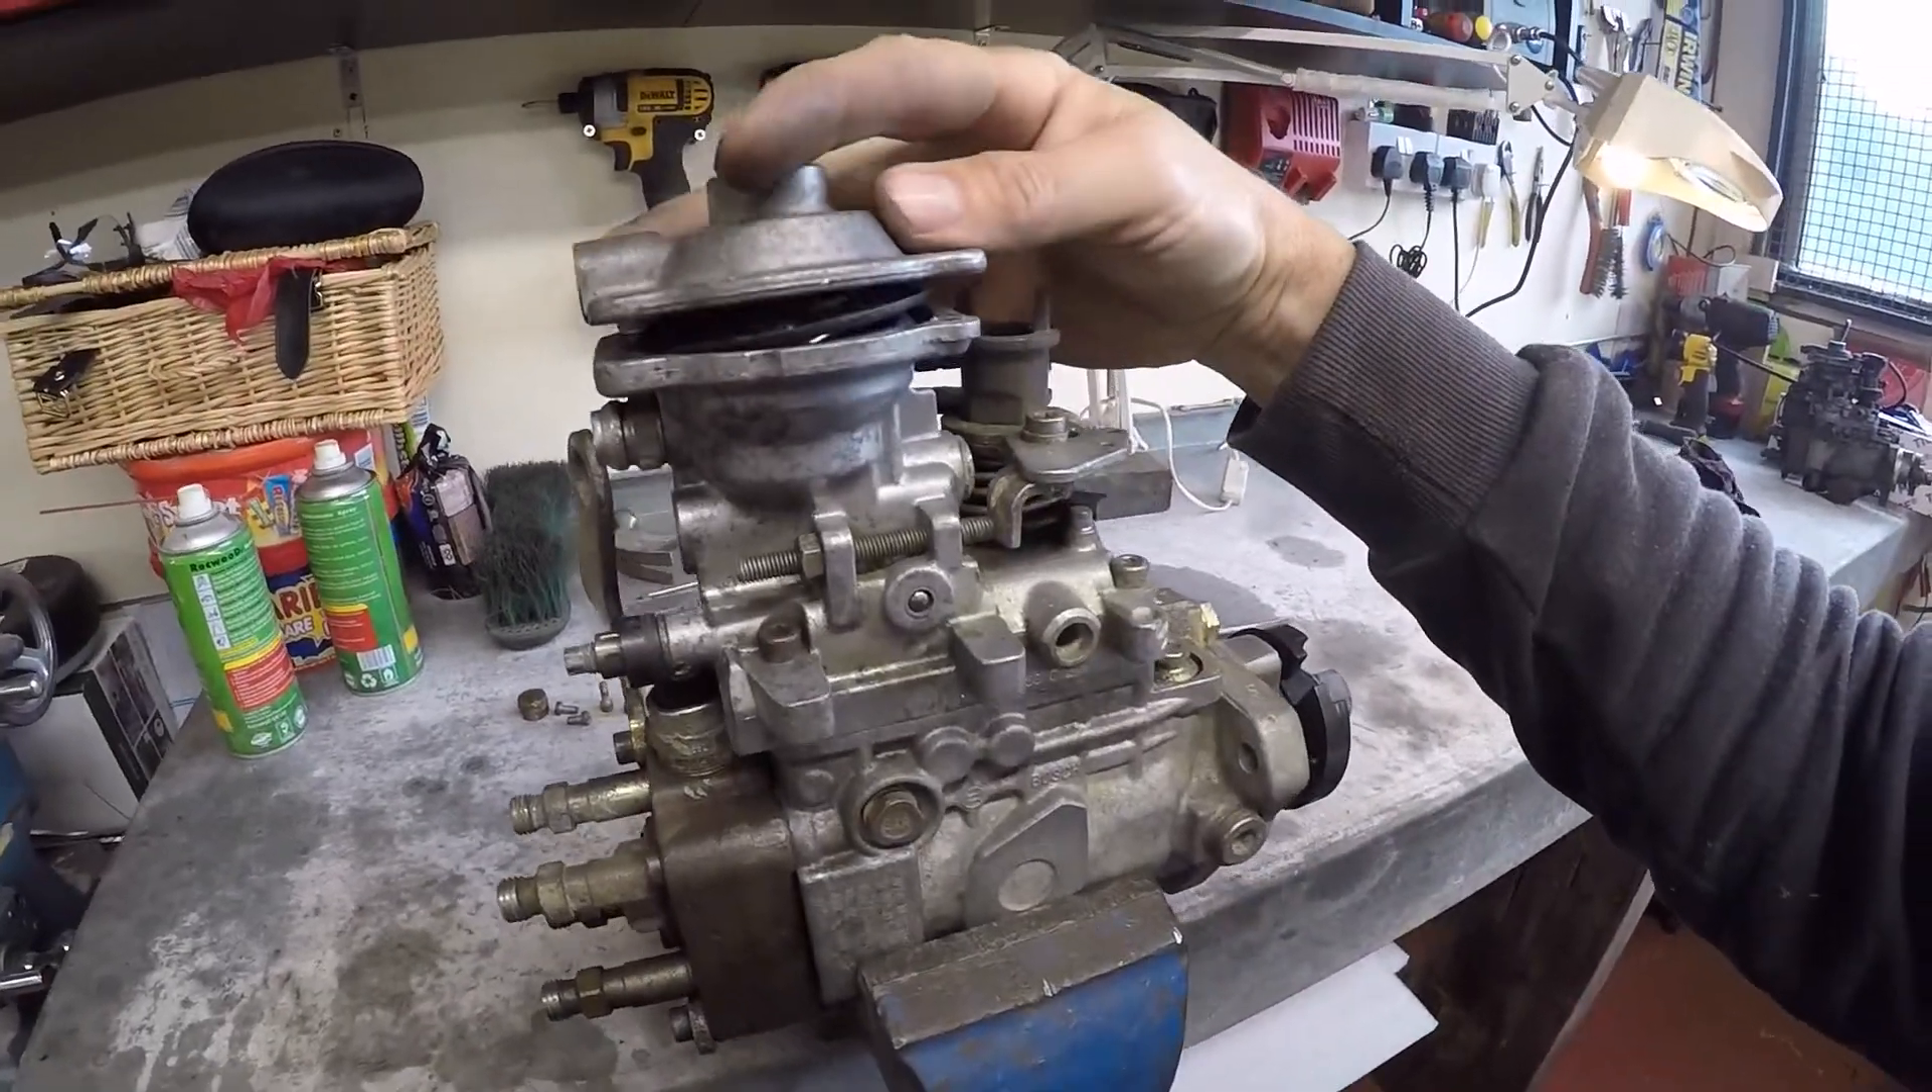So as you've got the housing resting, on top, you see the gap there.